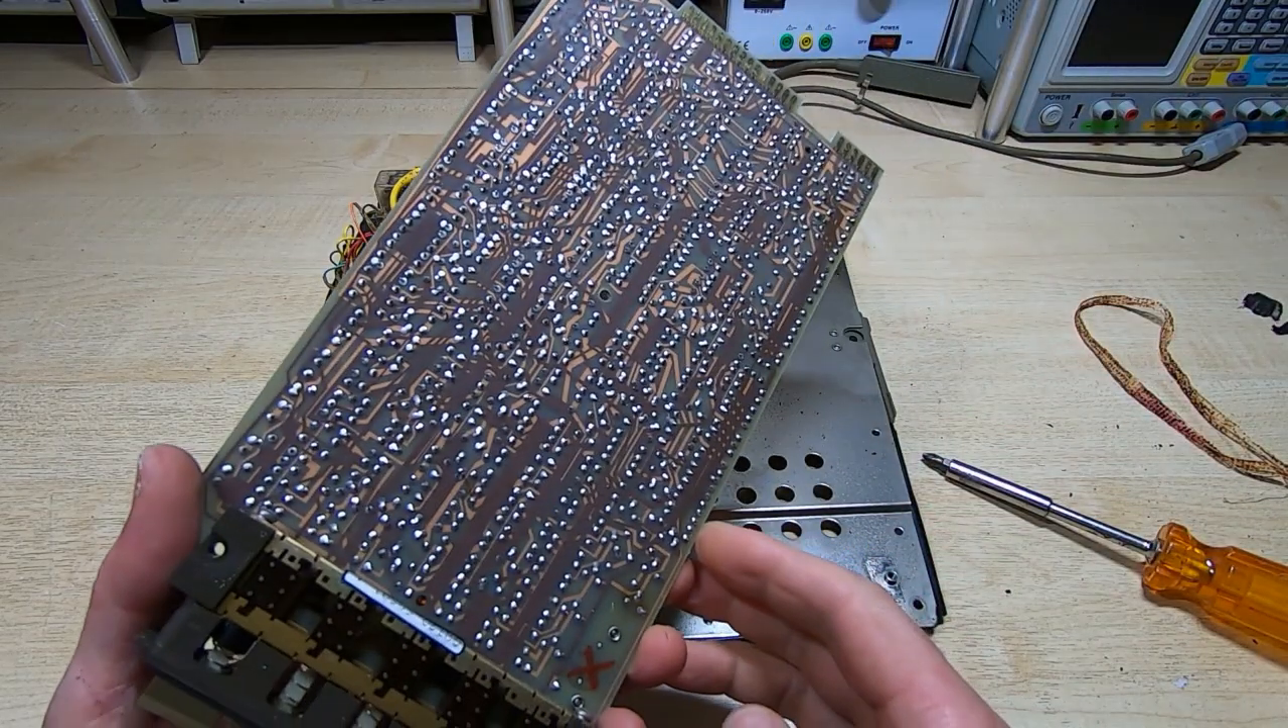Okay so that's the pcb disconnected looks to be in good condition.